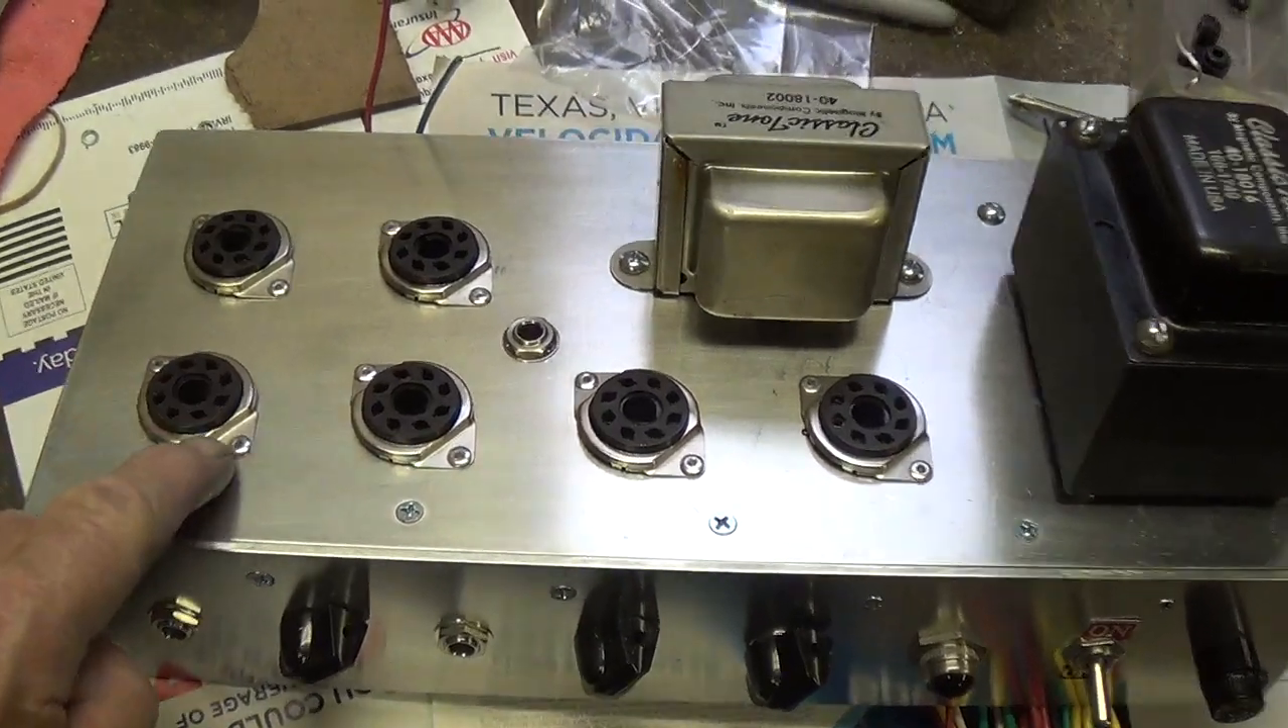Well, it looks like the chassis is completely assembled. The tube sockets have been riveted in place.